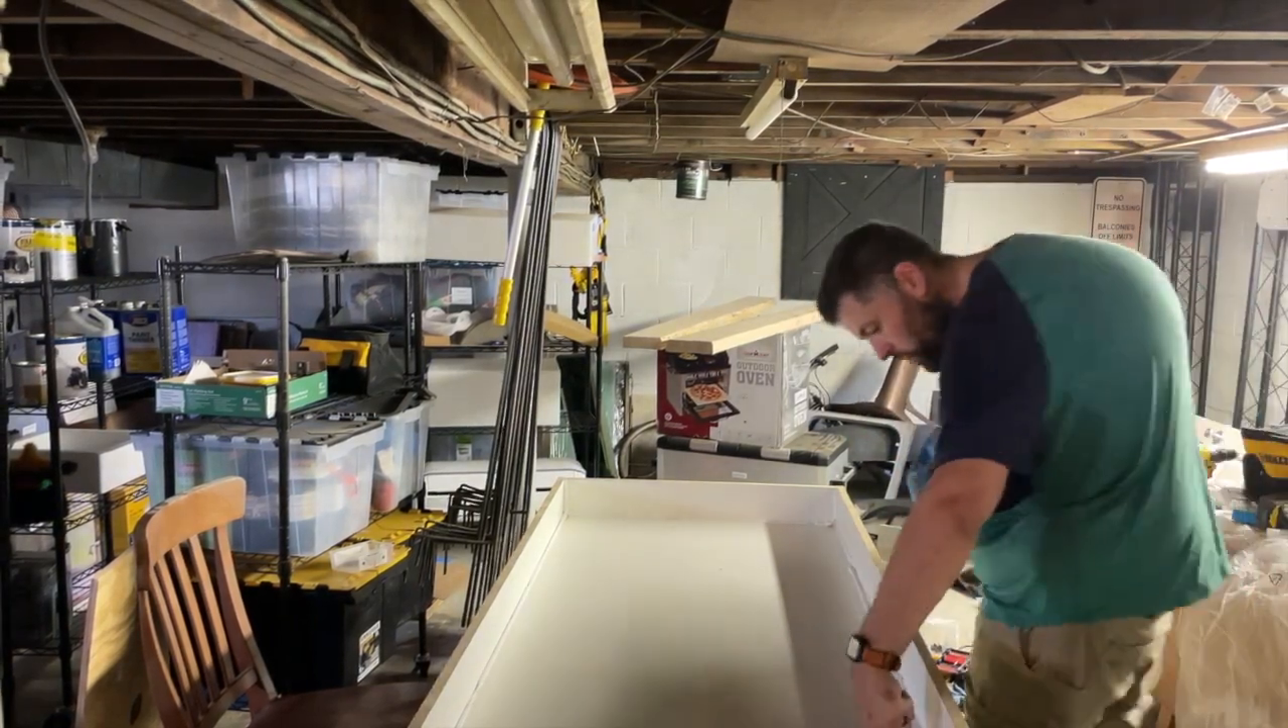Here you see I've already constructed the form.